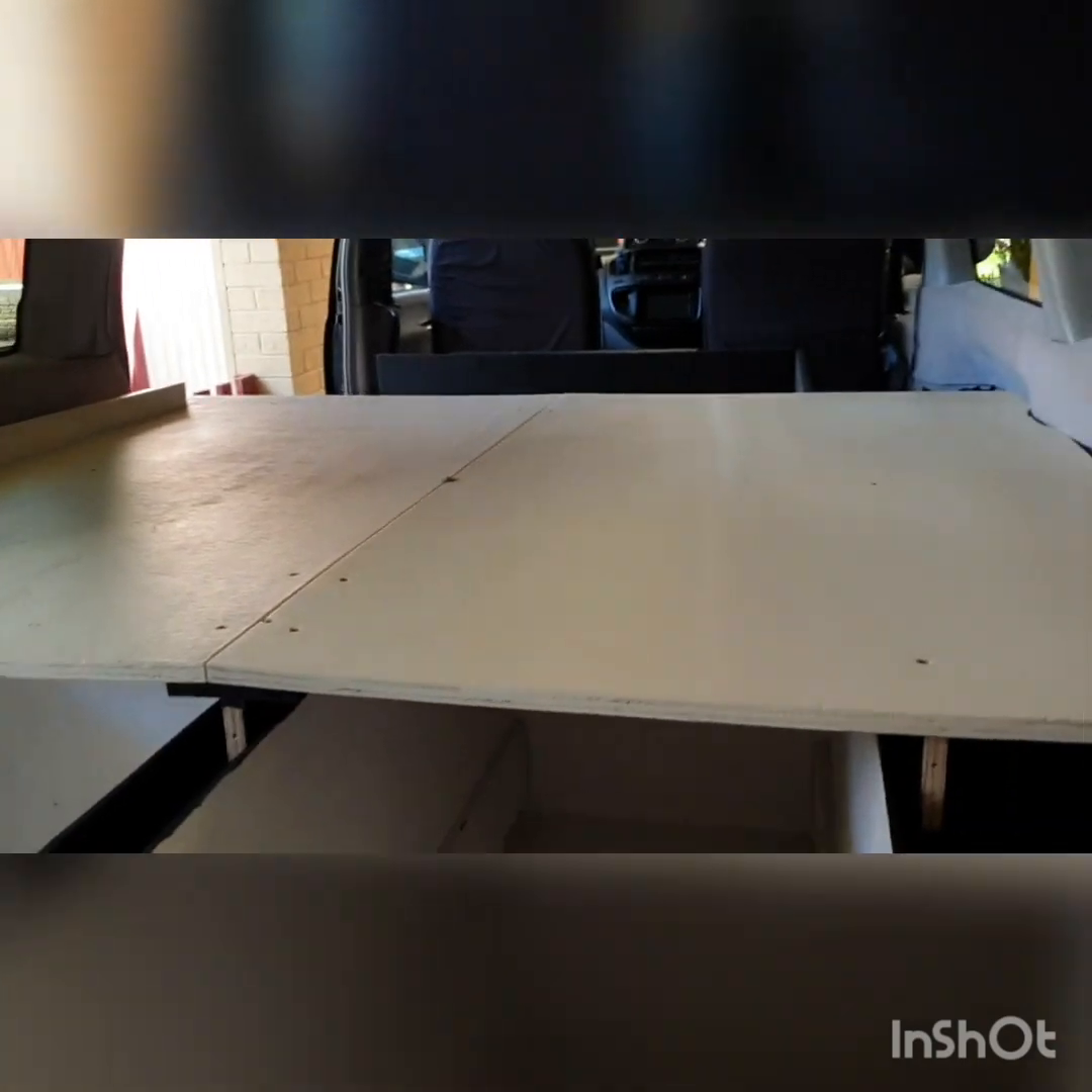We've also got most of the timber put in now most of it's painted.